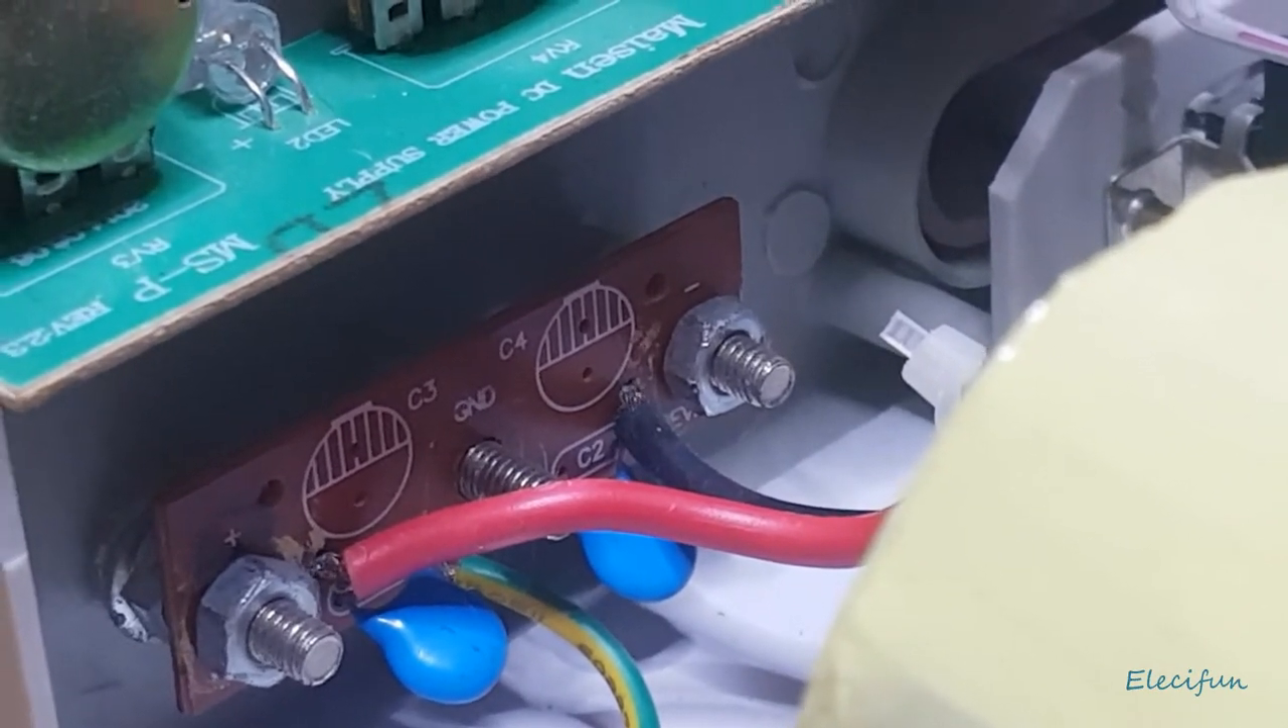I seem to be missing a nut off the ground anyway.